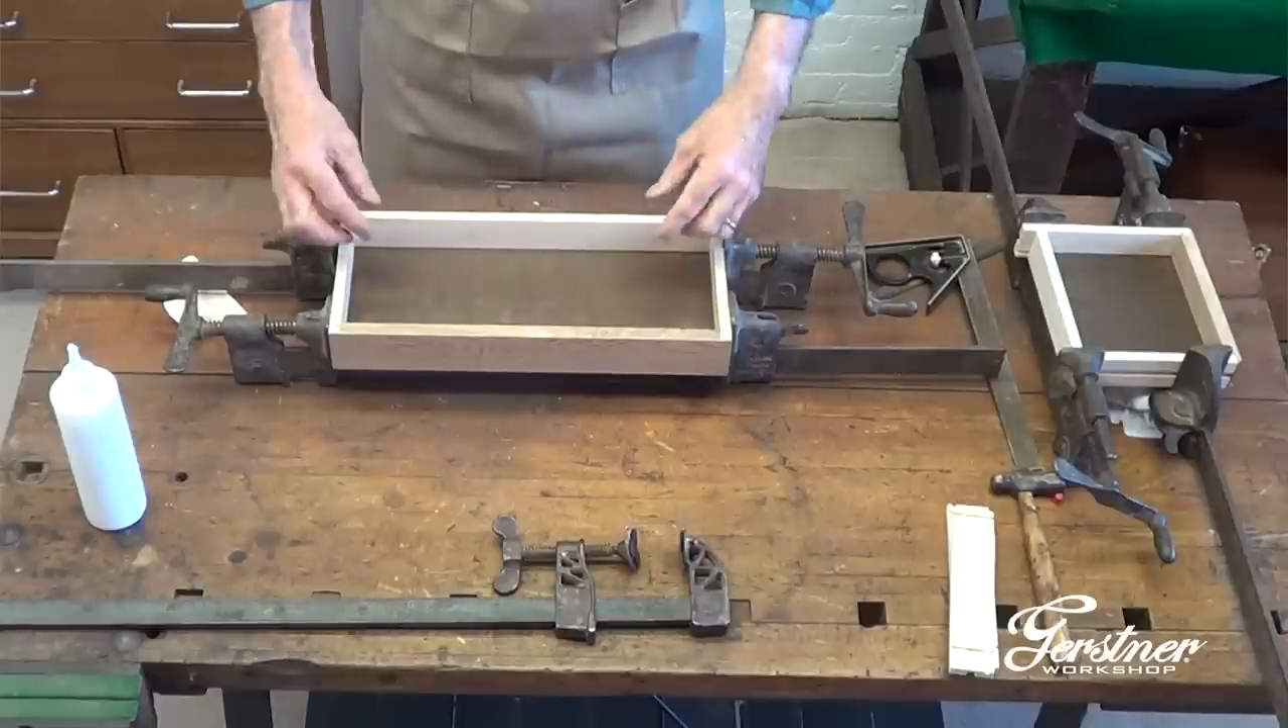Again, notice that the whole drawer is clamped together this way.